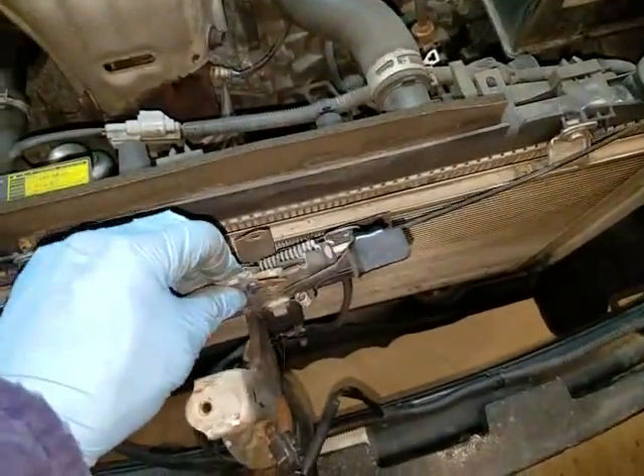Be careful because the cable to the hoodlatch is still connected right here.